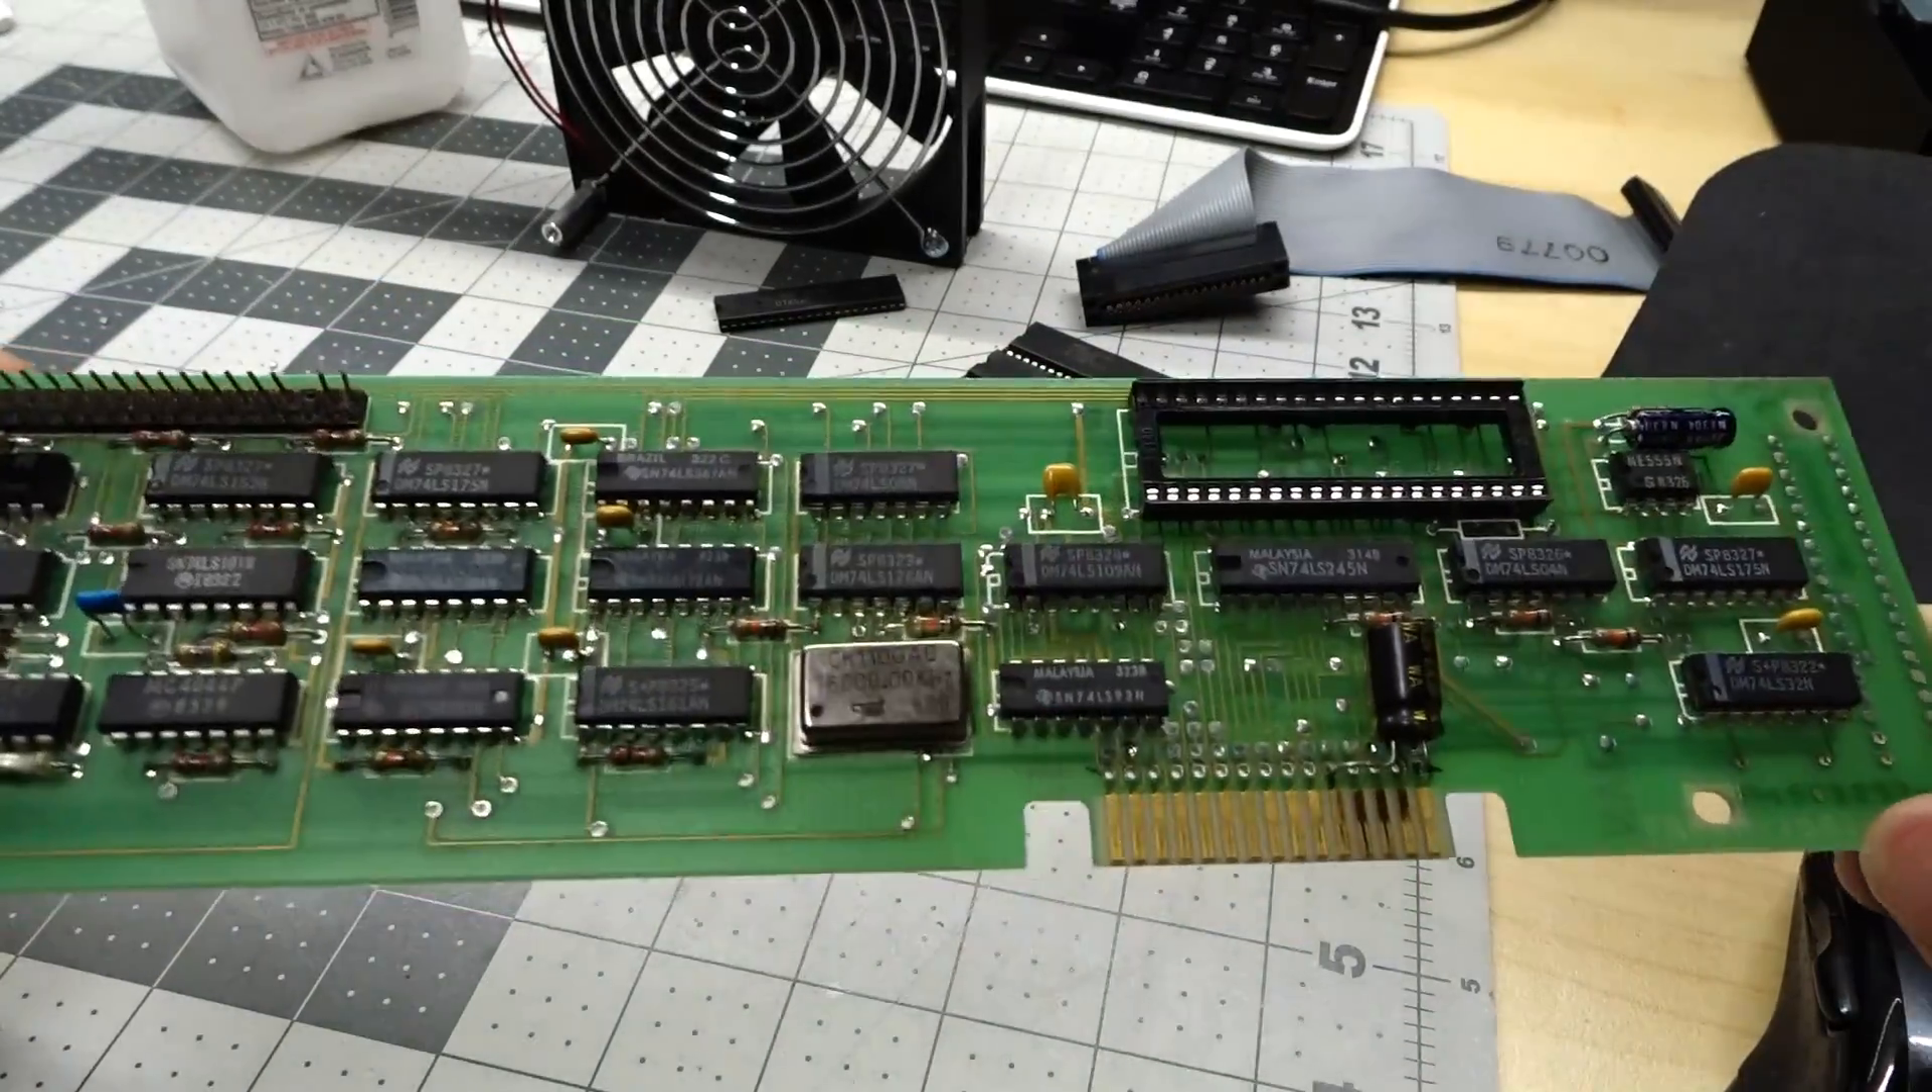Okay socket is fully installed and it's looking good.